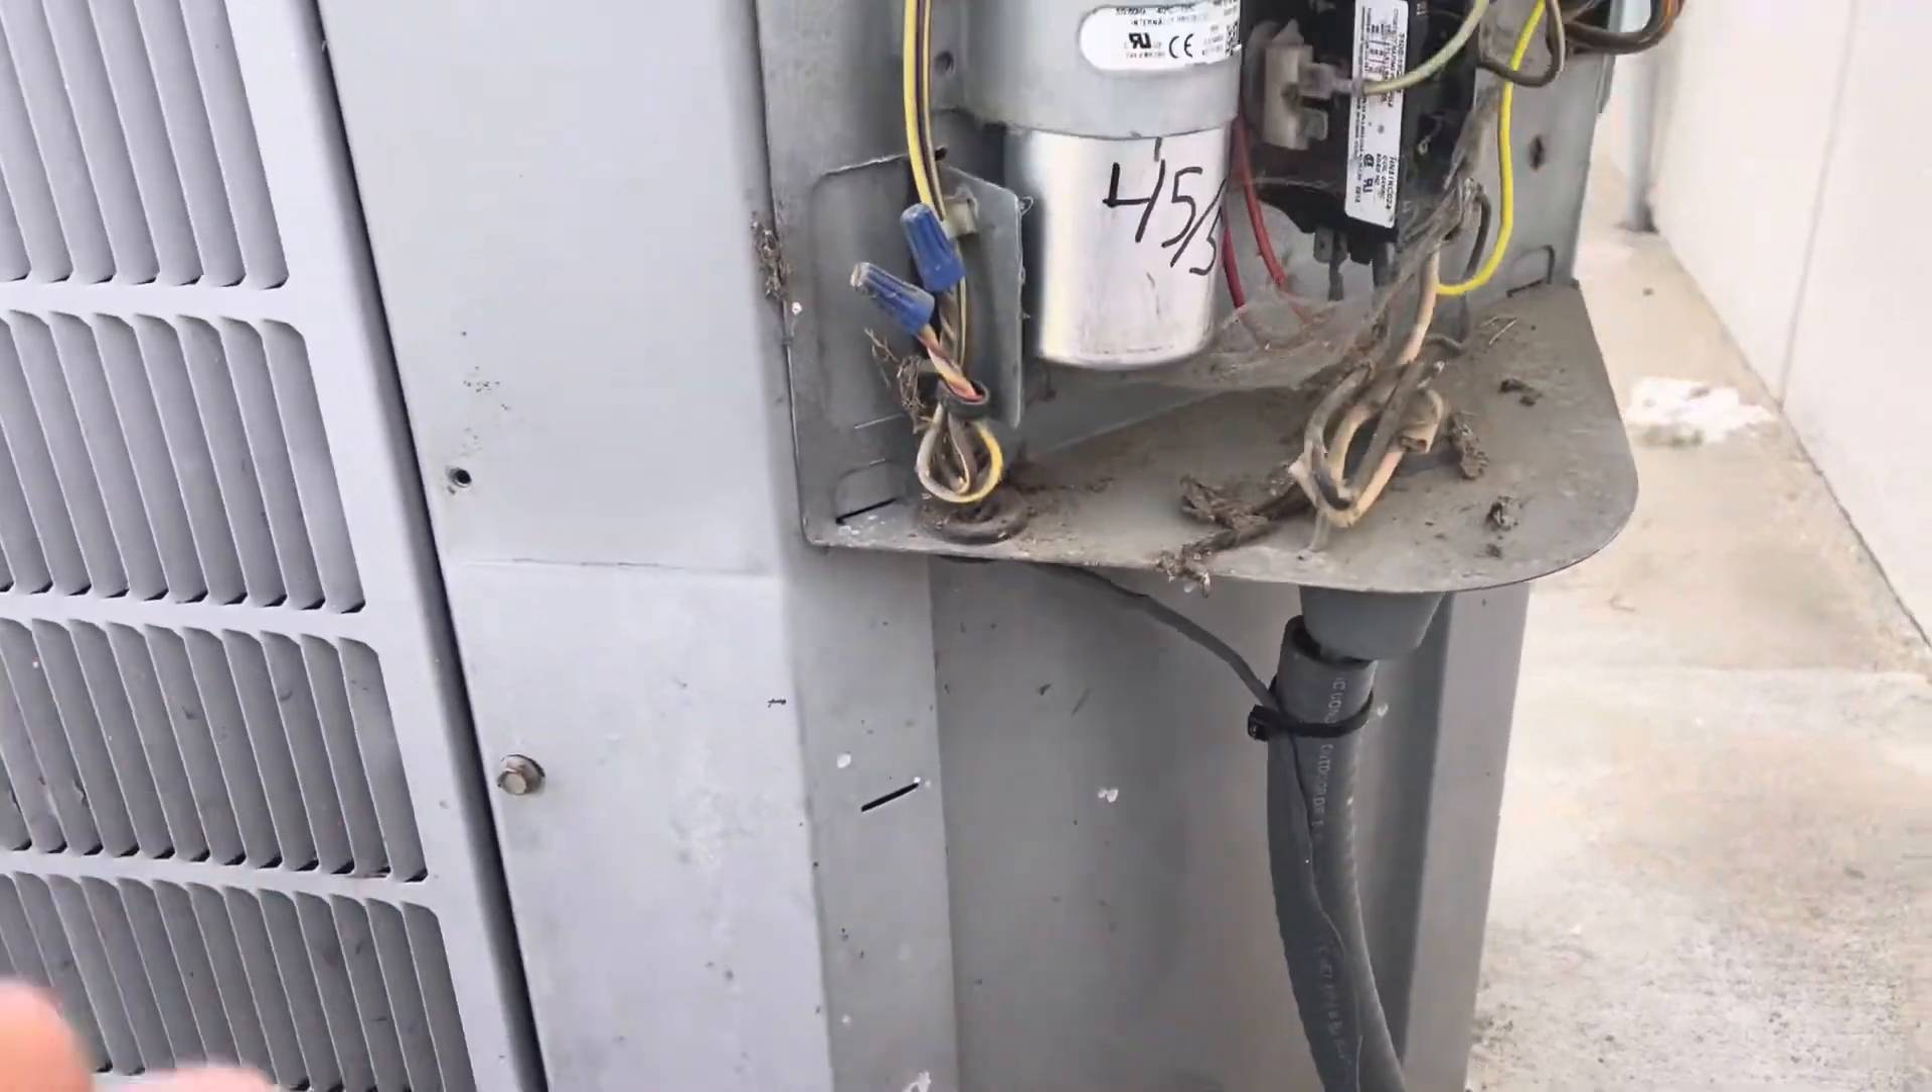So, all right, we got our, um, thermostat wire zip tied to our piece of conduit there. Um, it's good and out of the way now, good and fastened.